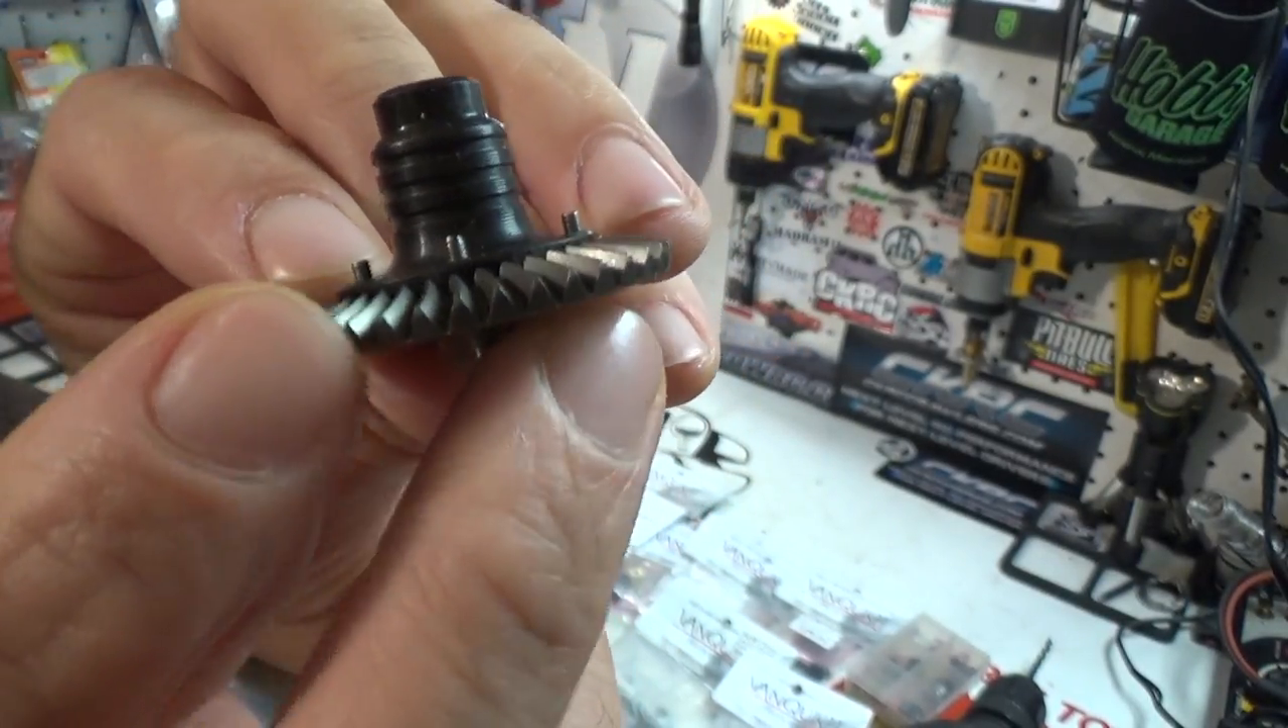Now we have the spool installed on the Axial Racing HD ring gear or bevel gear here.